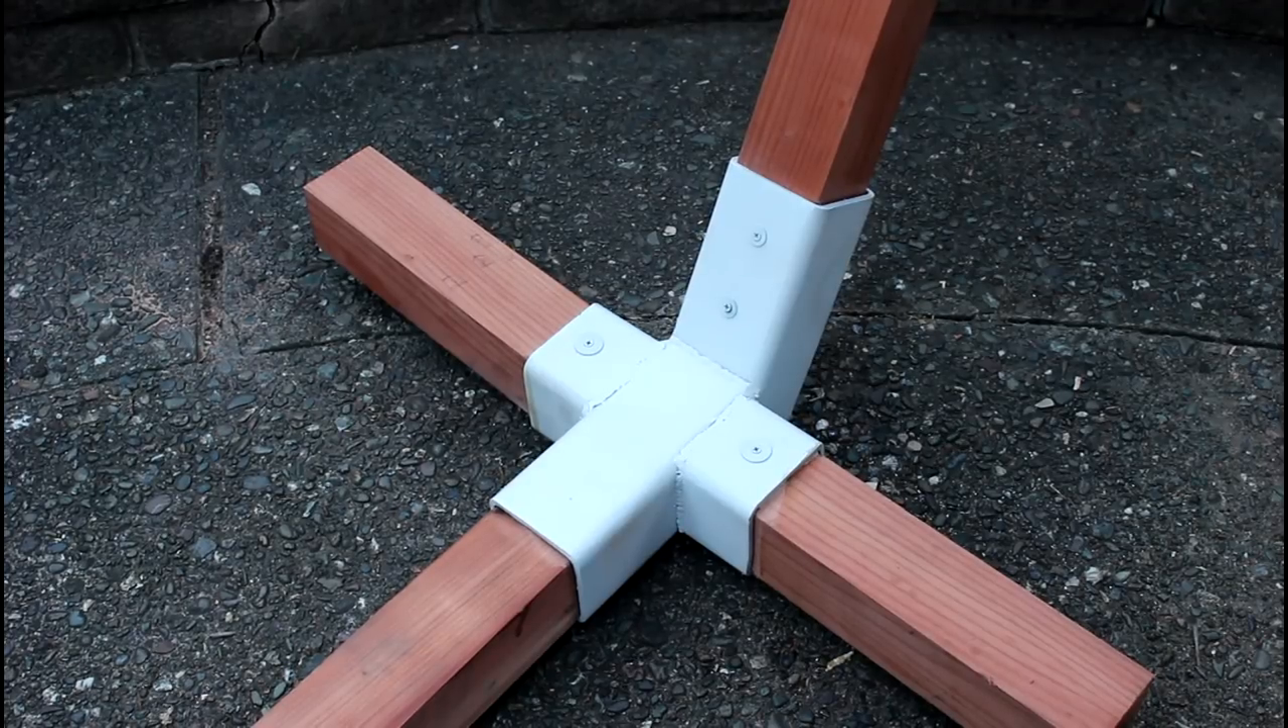And then I've got four screws through the steel and into the posts.